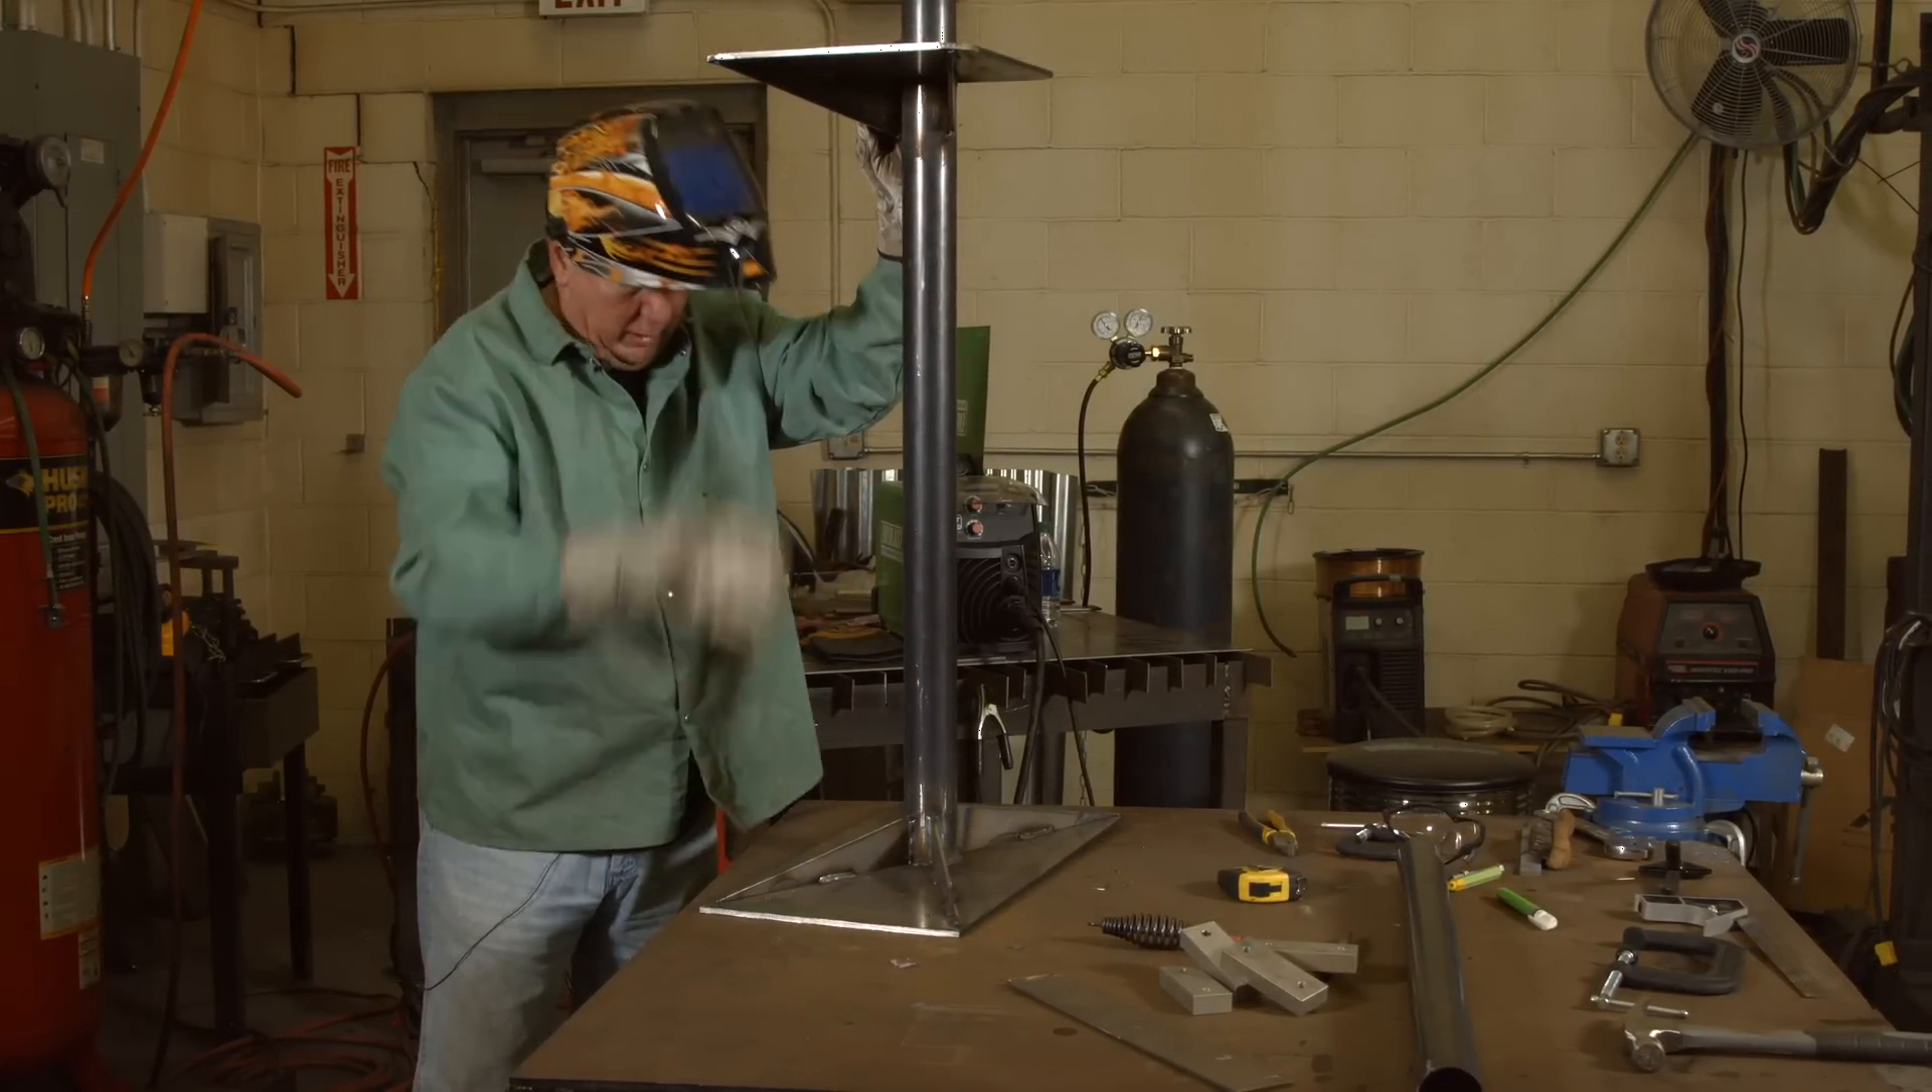Now we have our completed weld stand as far as the base and the welding table.